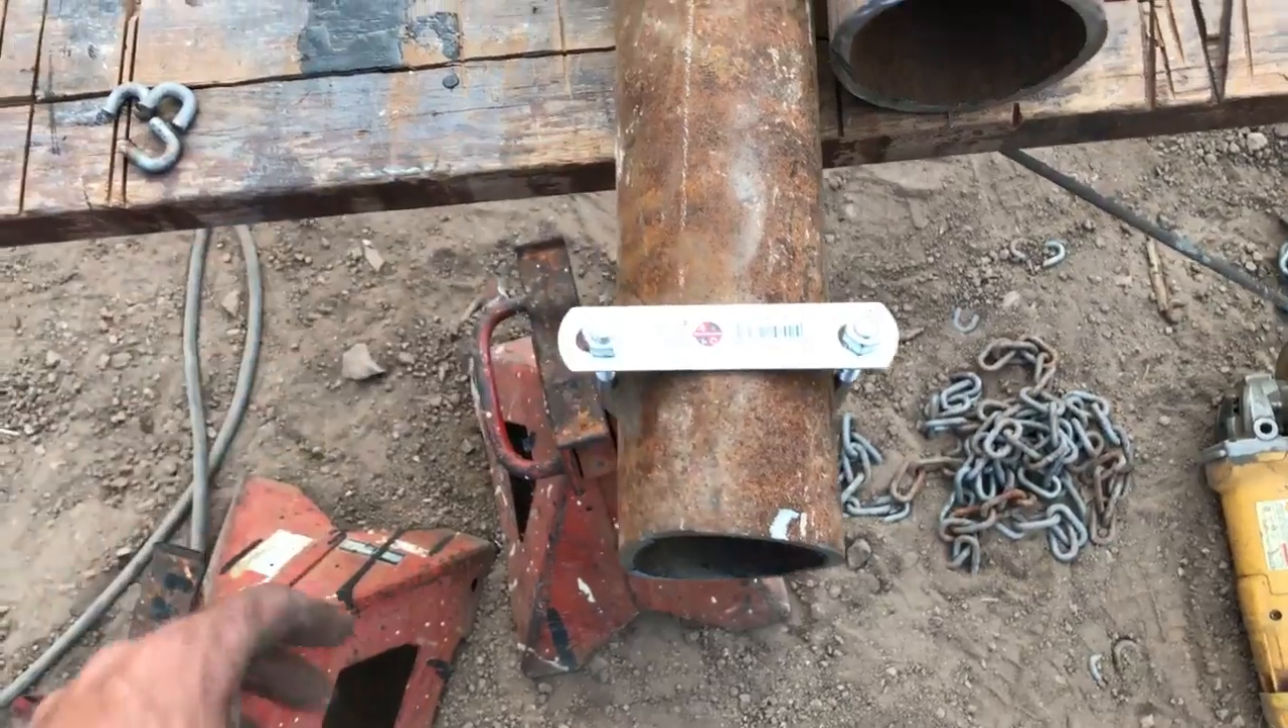These are the three and a half inch U bolts that I used. These fit perfectly over the pipe.